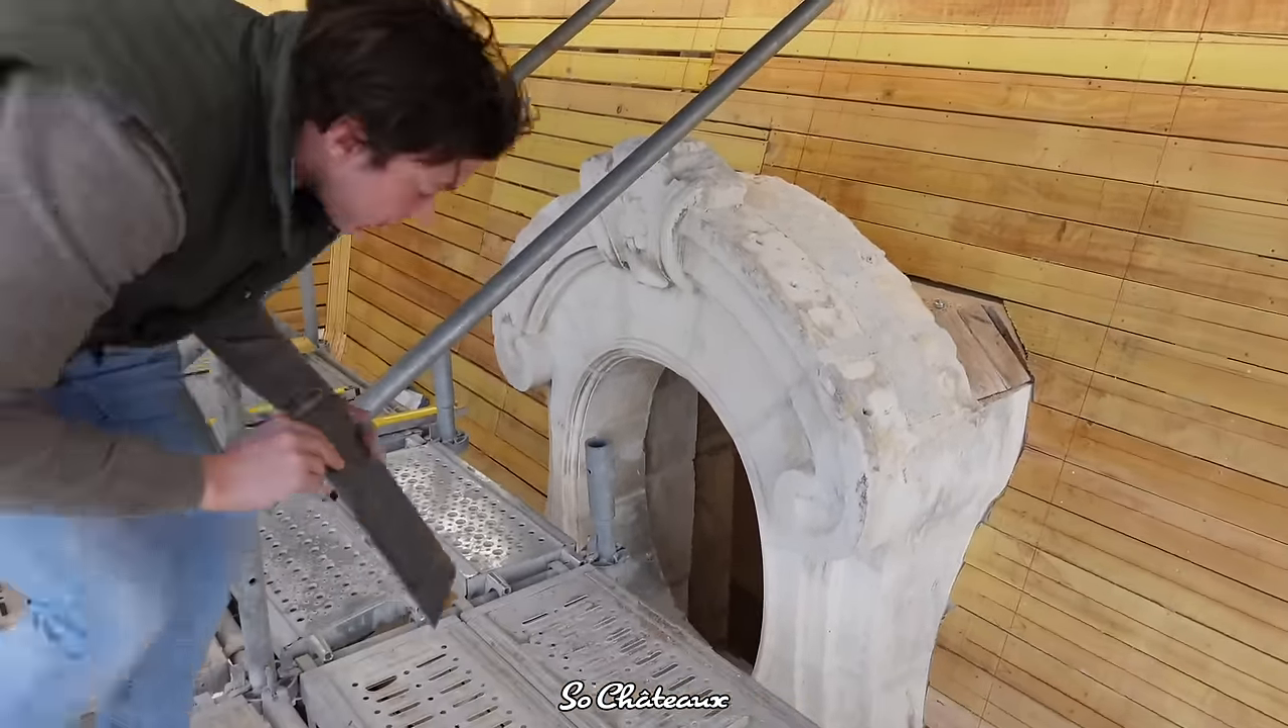L'ardoise n'est pas encore posée mais il y a la volige.